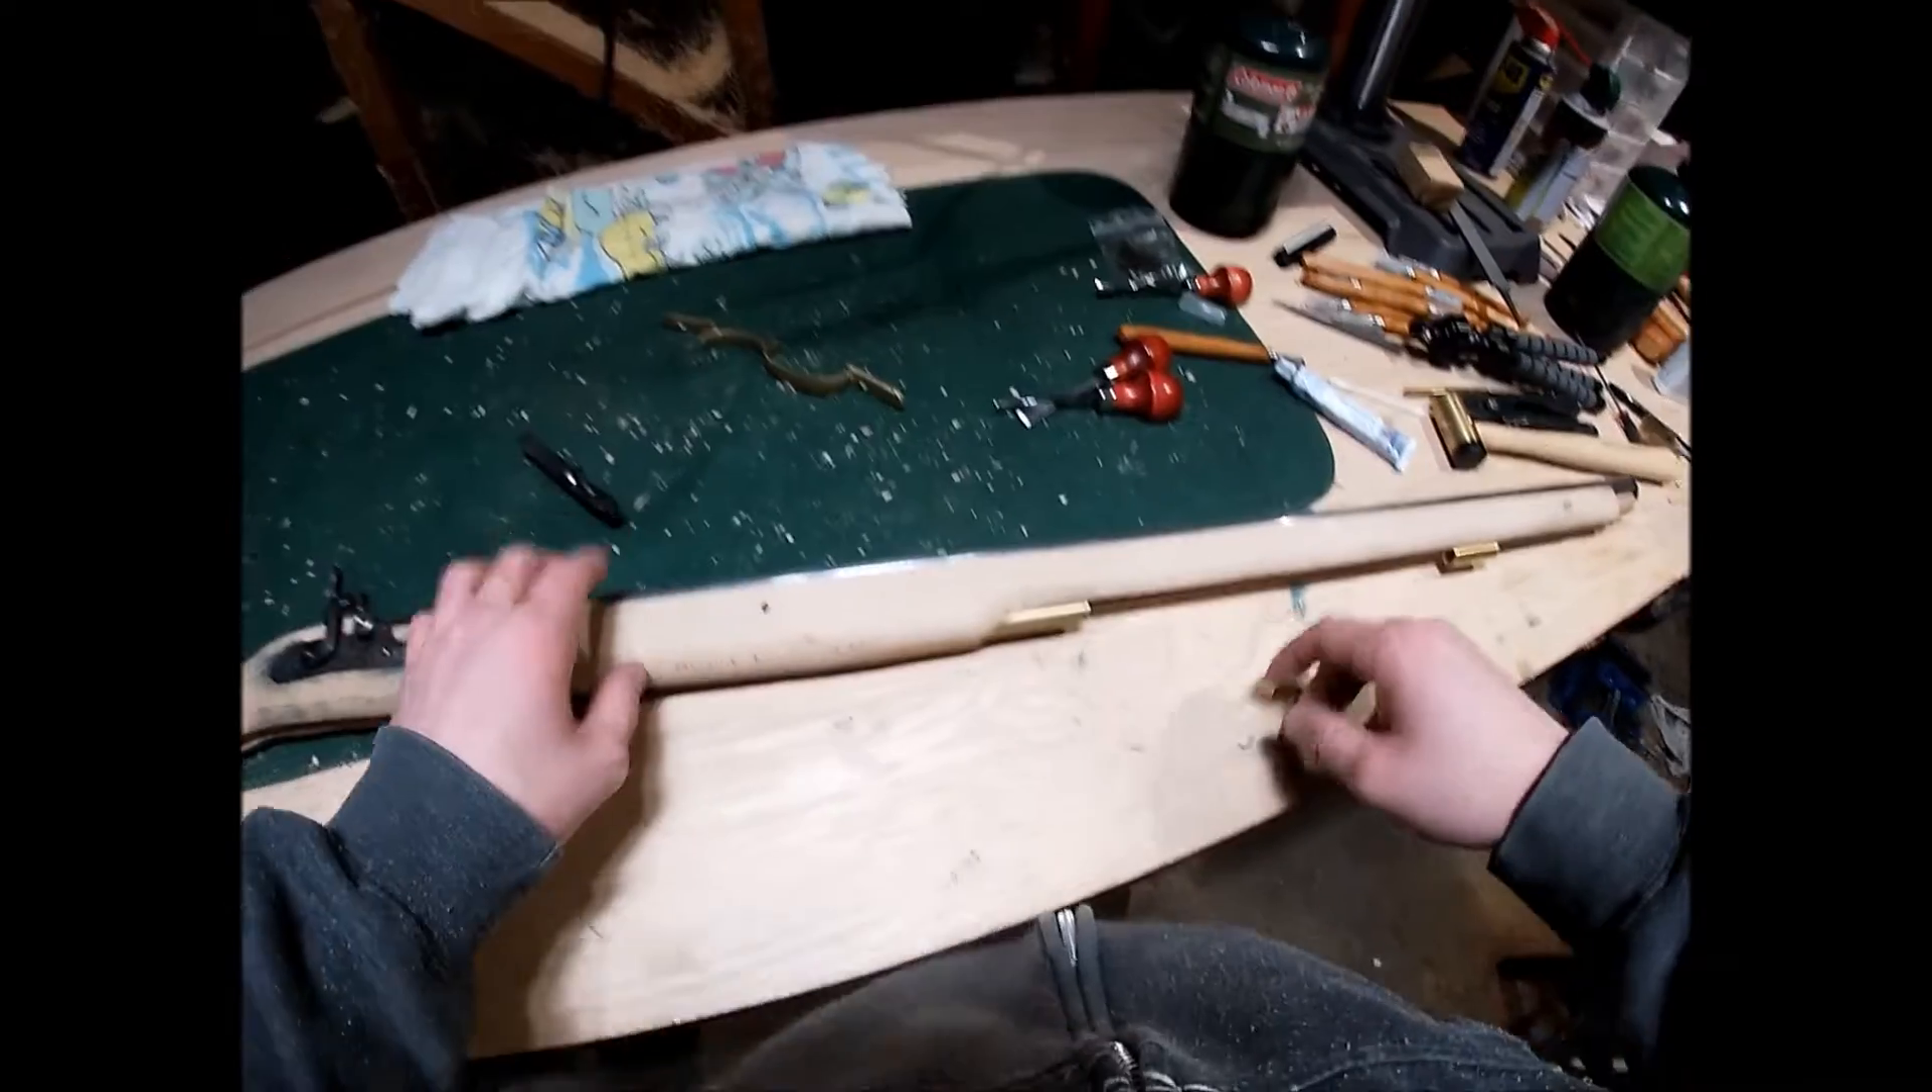Got the barrel fitted down into the in the stock and everything.